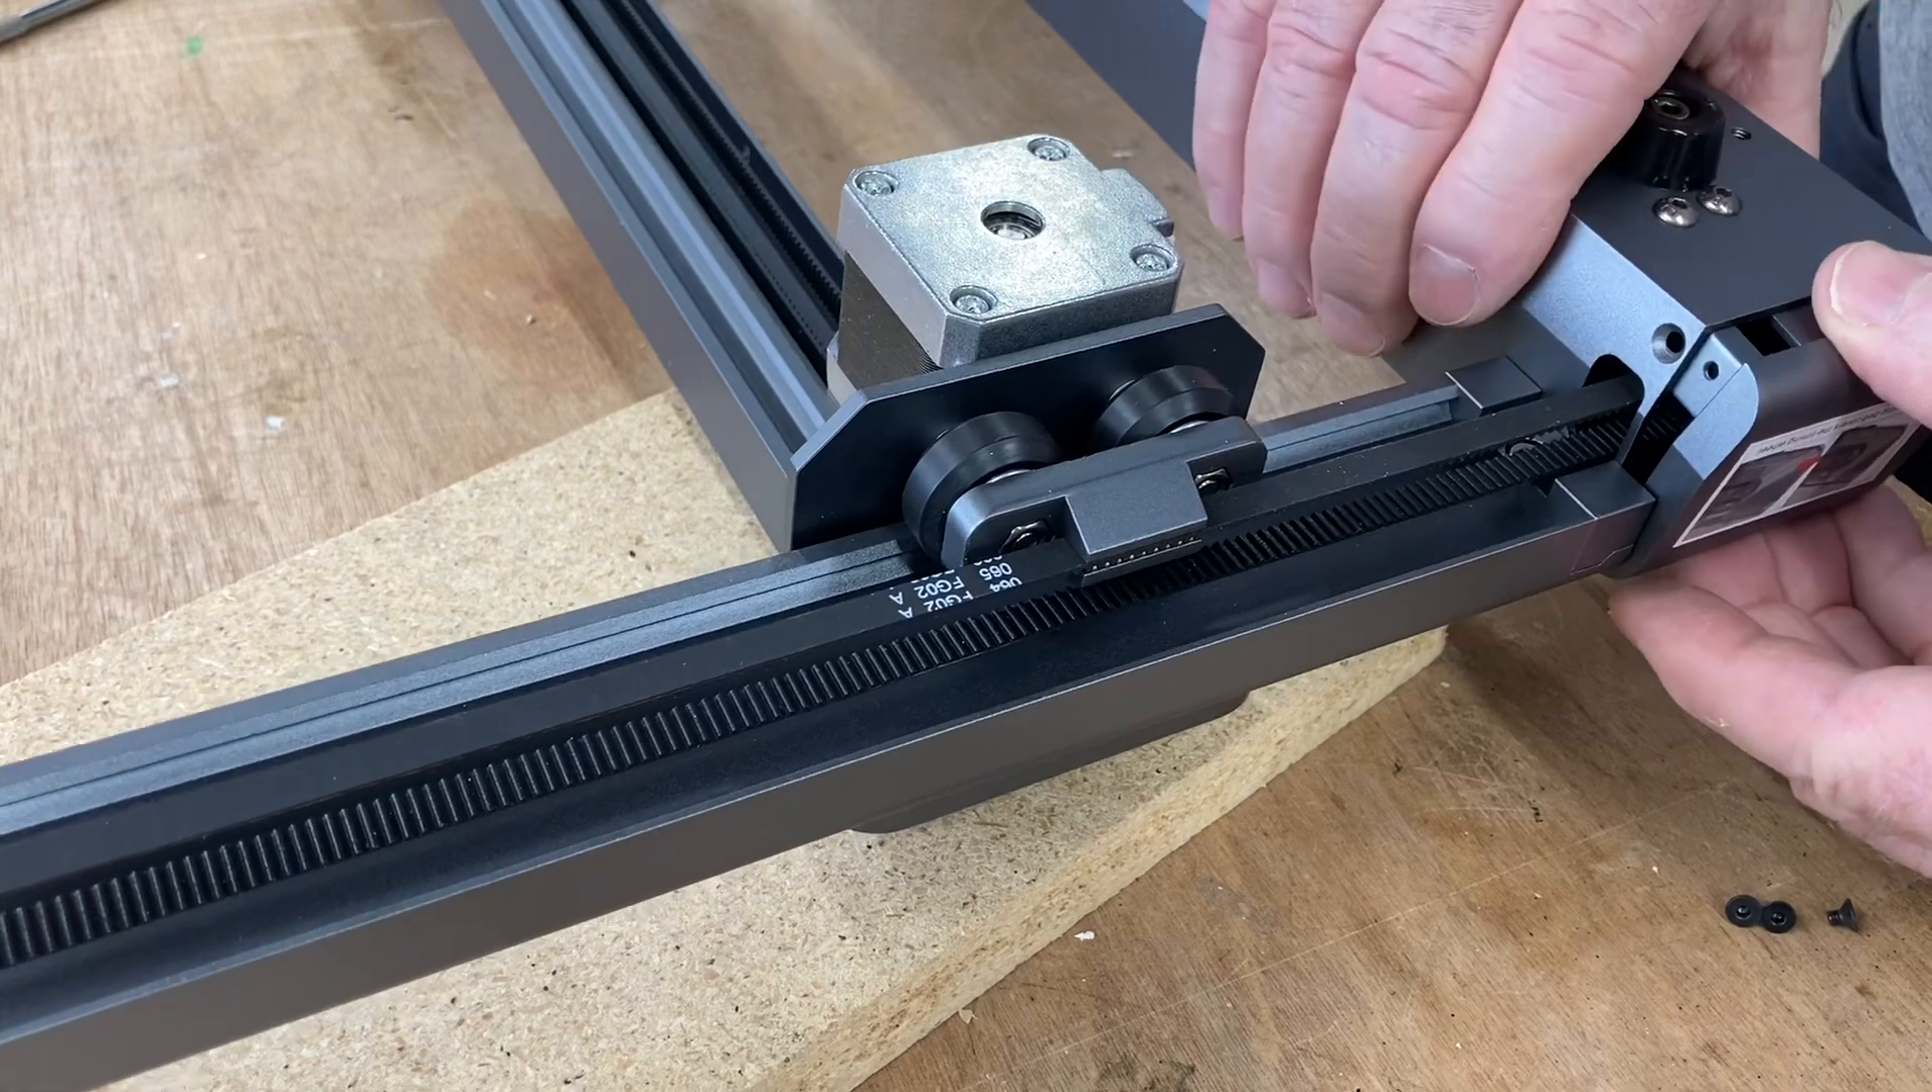At this point, the belts are on.